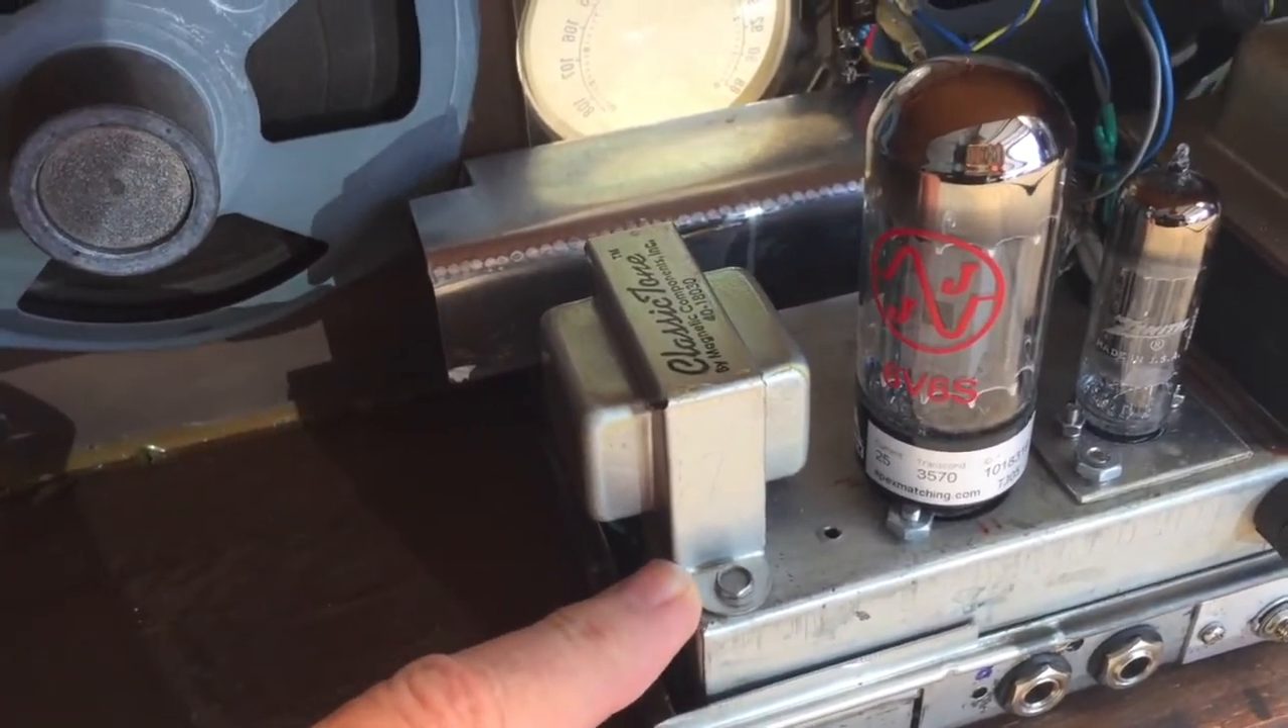I decided instead to mount the output transformer right here on the chassis.